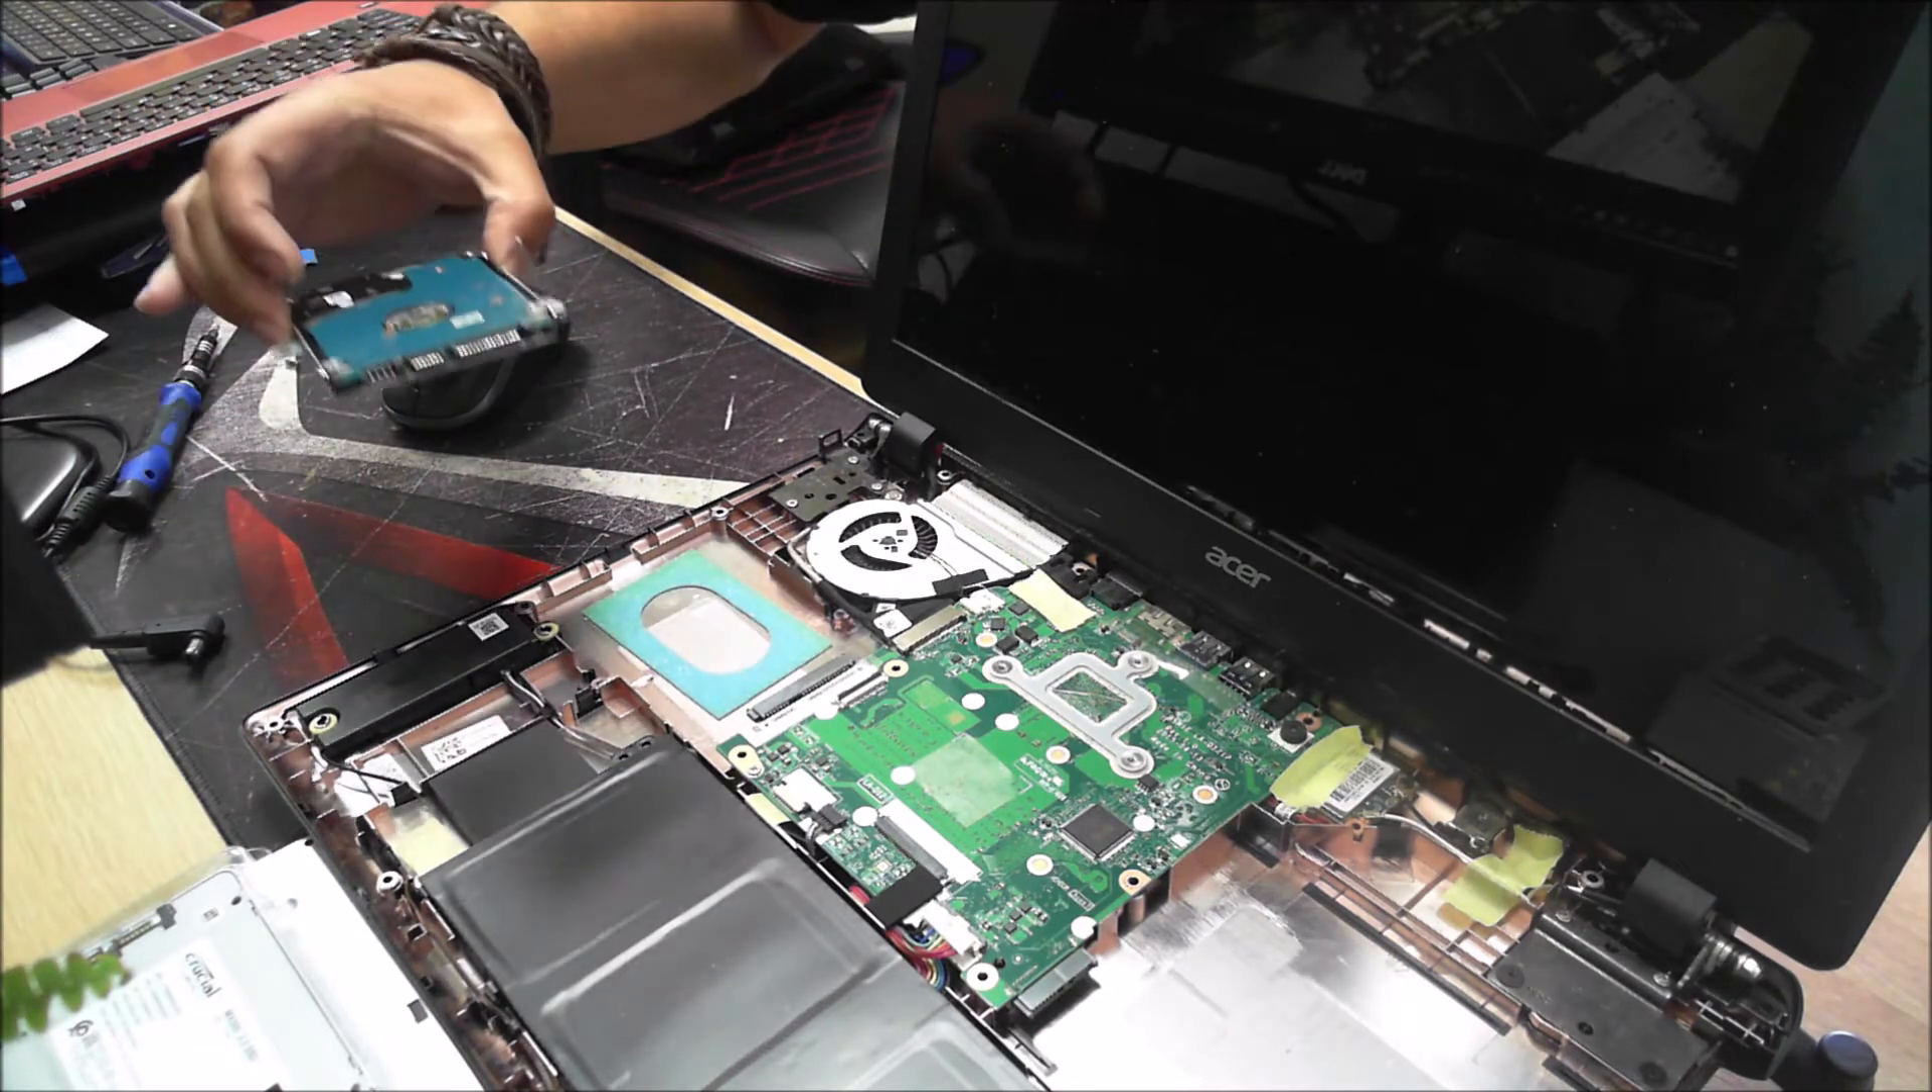So we've got the hard drive out now.